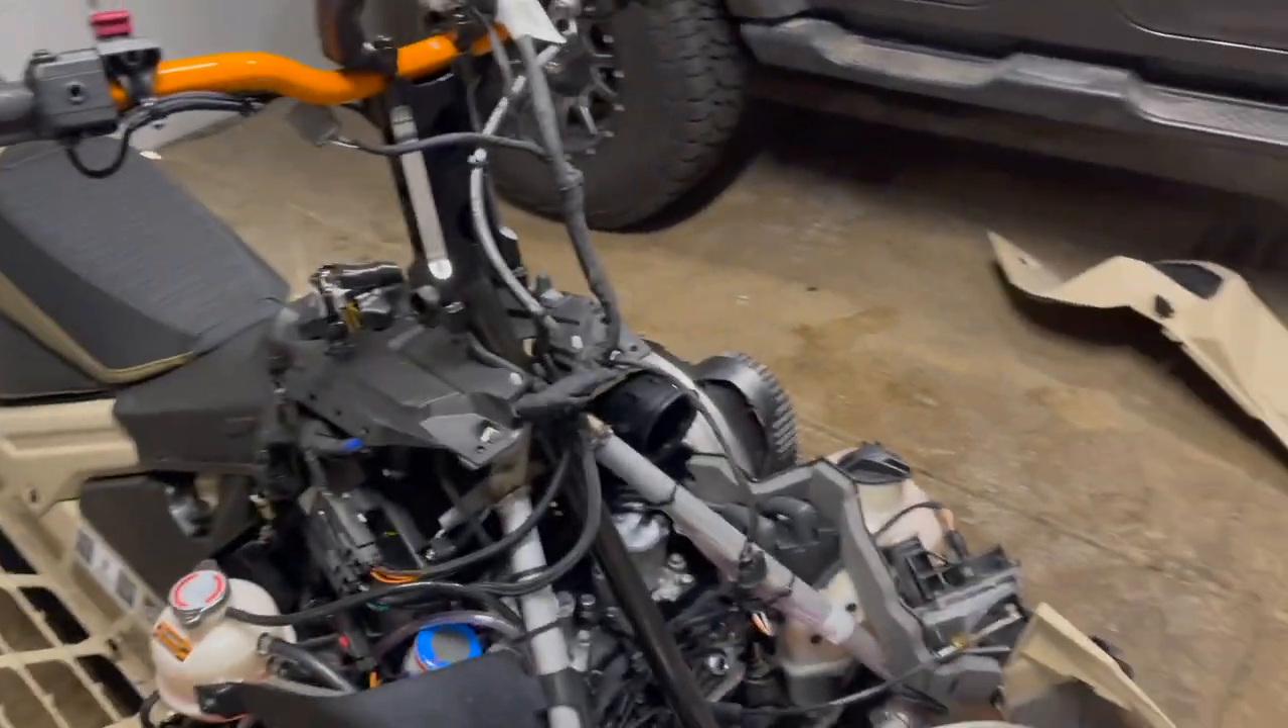All we got to do is put the panels back on and the install is officially done with.